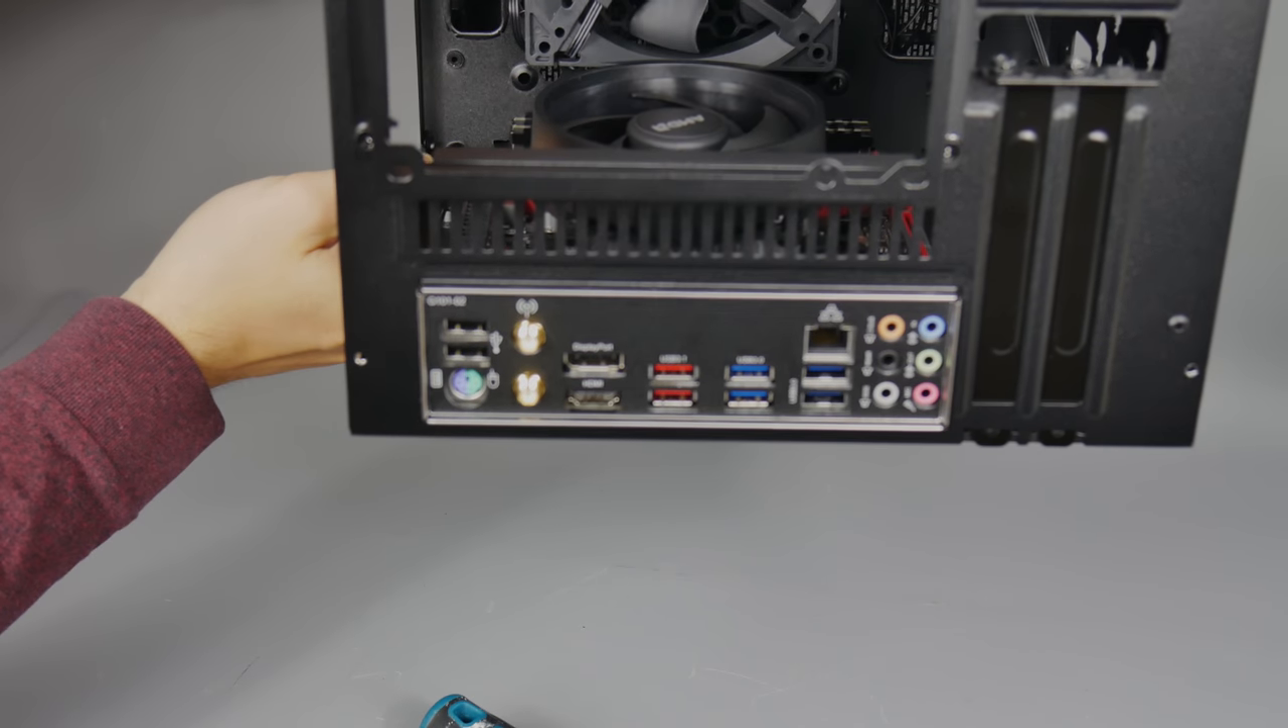So you can see that all the ports are all lined up on the uh the rear of the uh motherboard and the i-o shield.